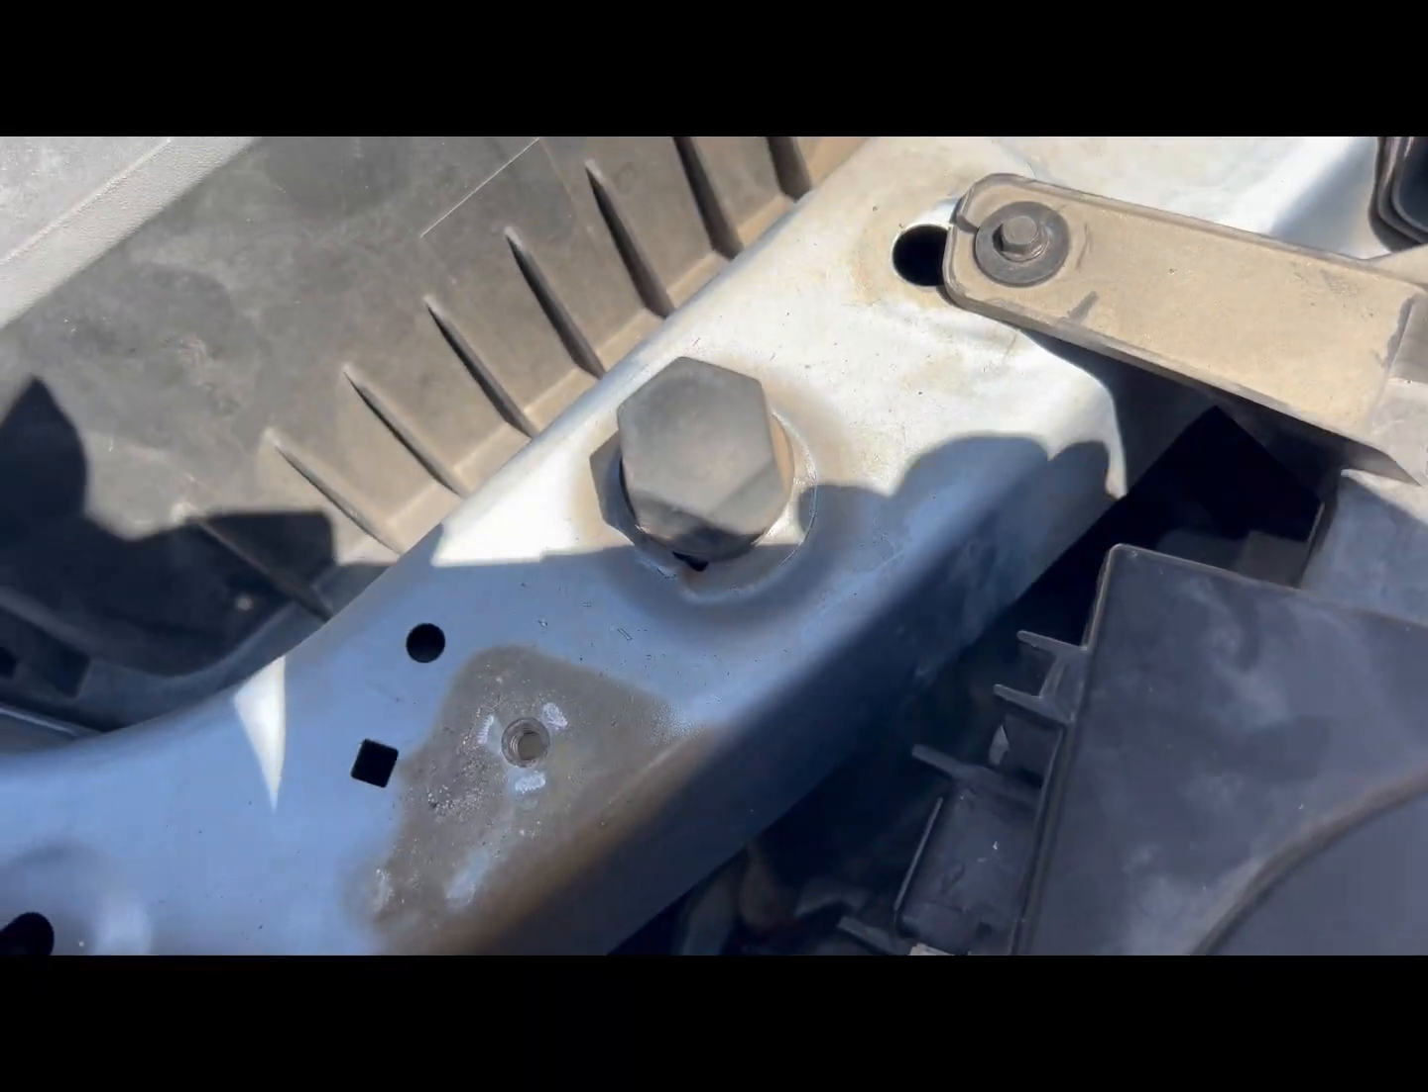I put the cap back on there right now.